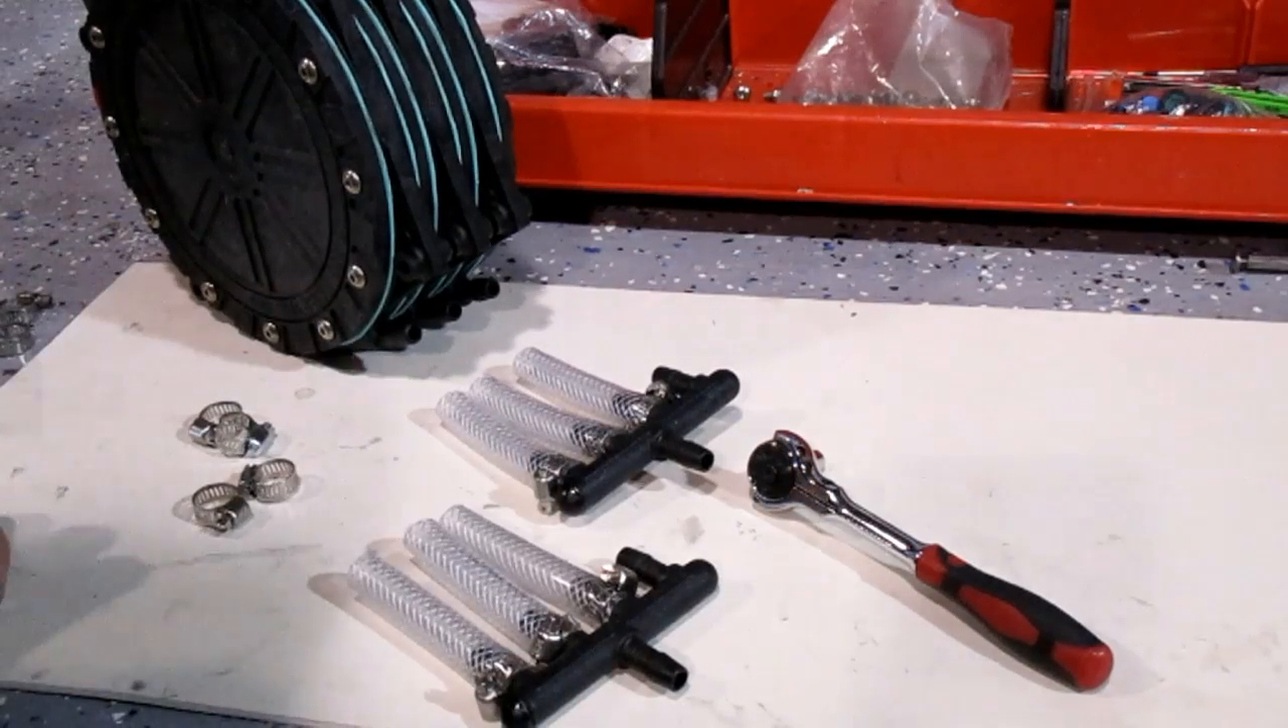So i have the two manifolds put together now.